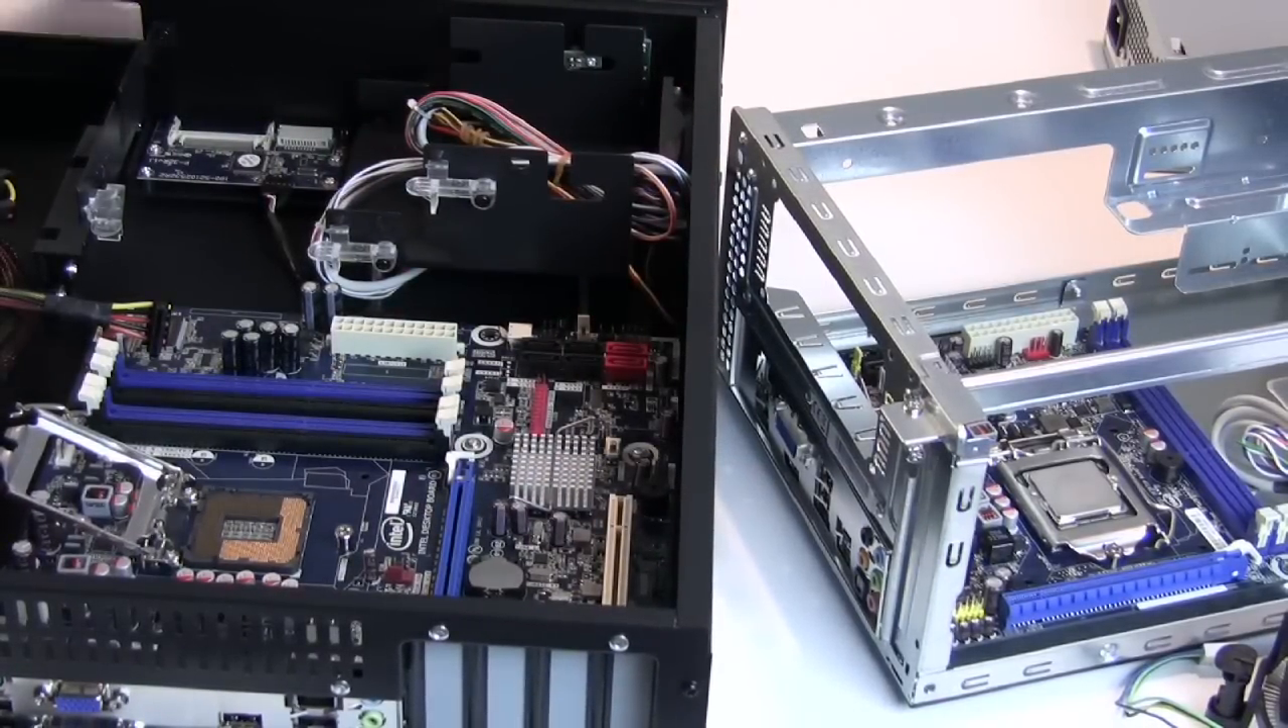Okay, so, we've gone ahead and mounted the motherboard inside the VitaBox chassis as well.